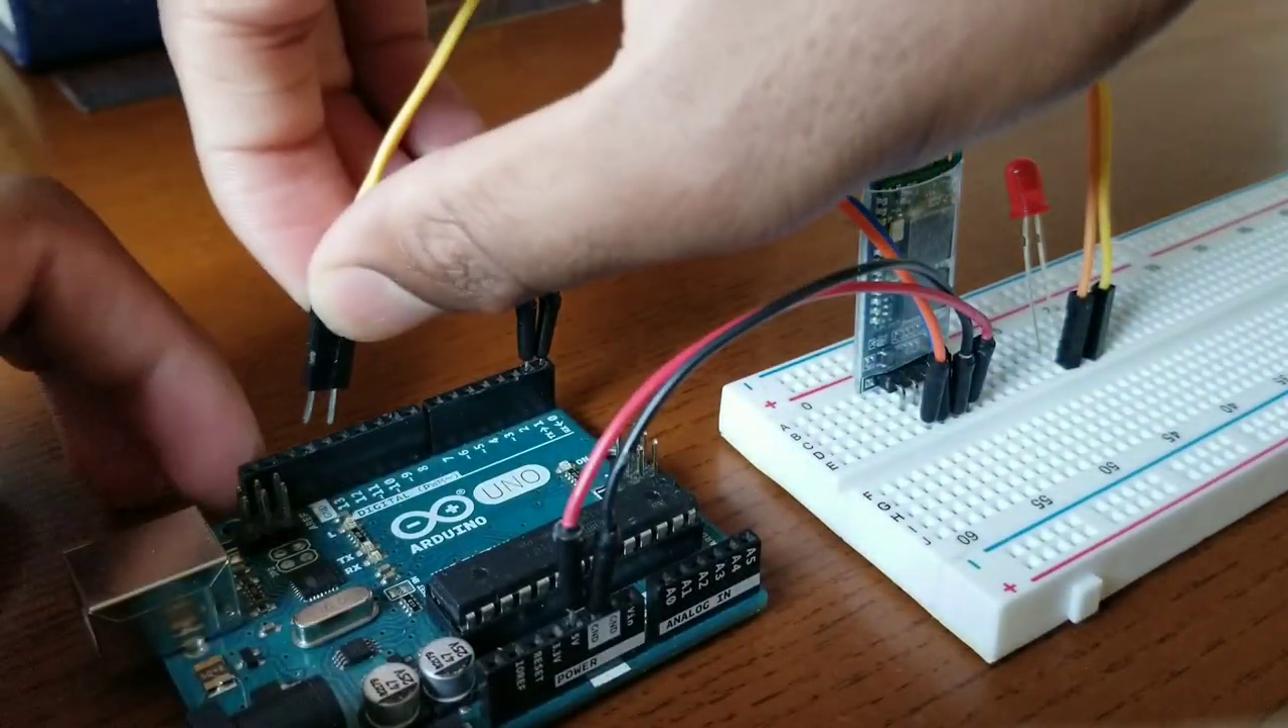After wiring the Bluetooth module, I inserted the LED to the breadboard.